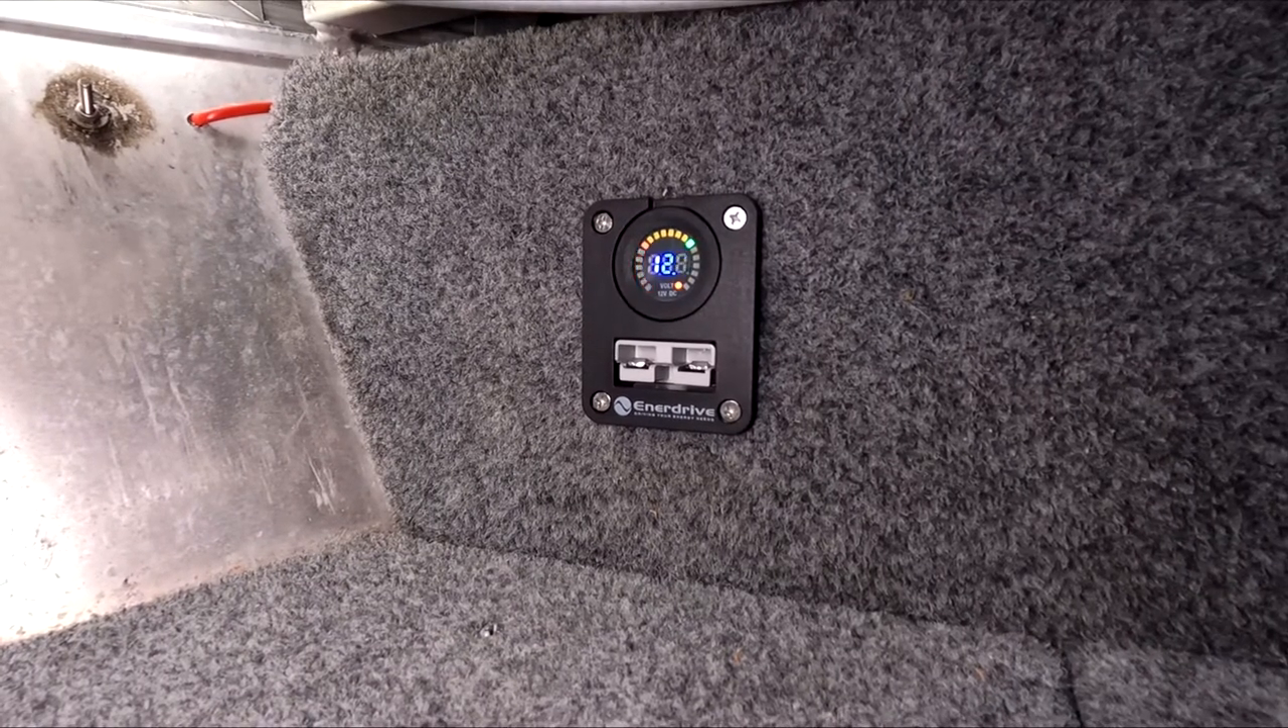Now we have the Anderson plug installed.